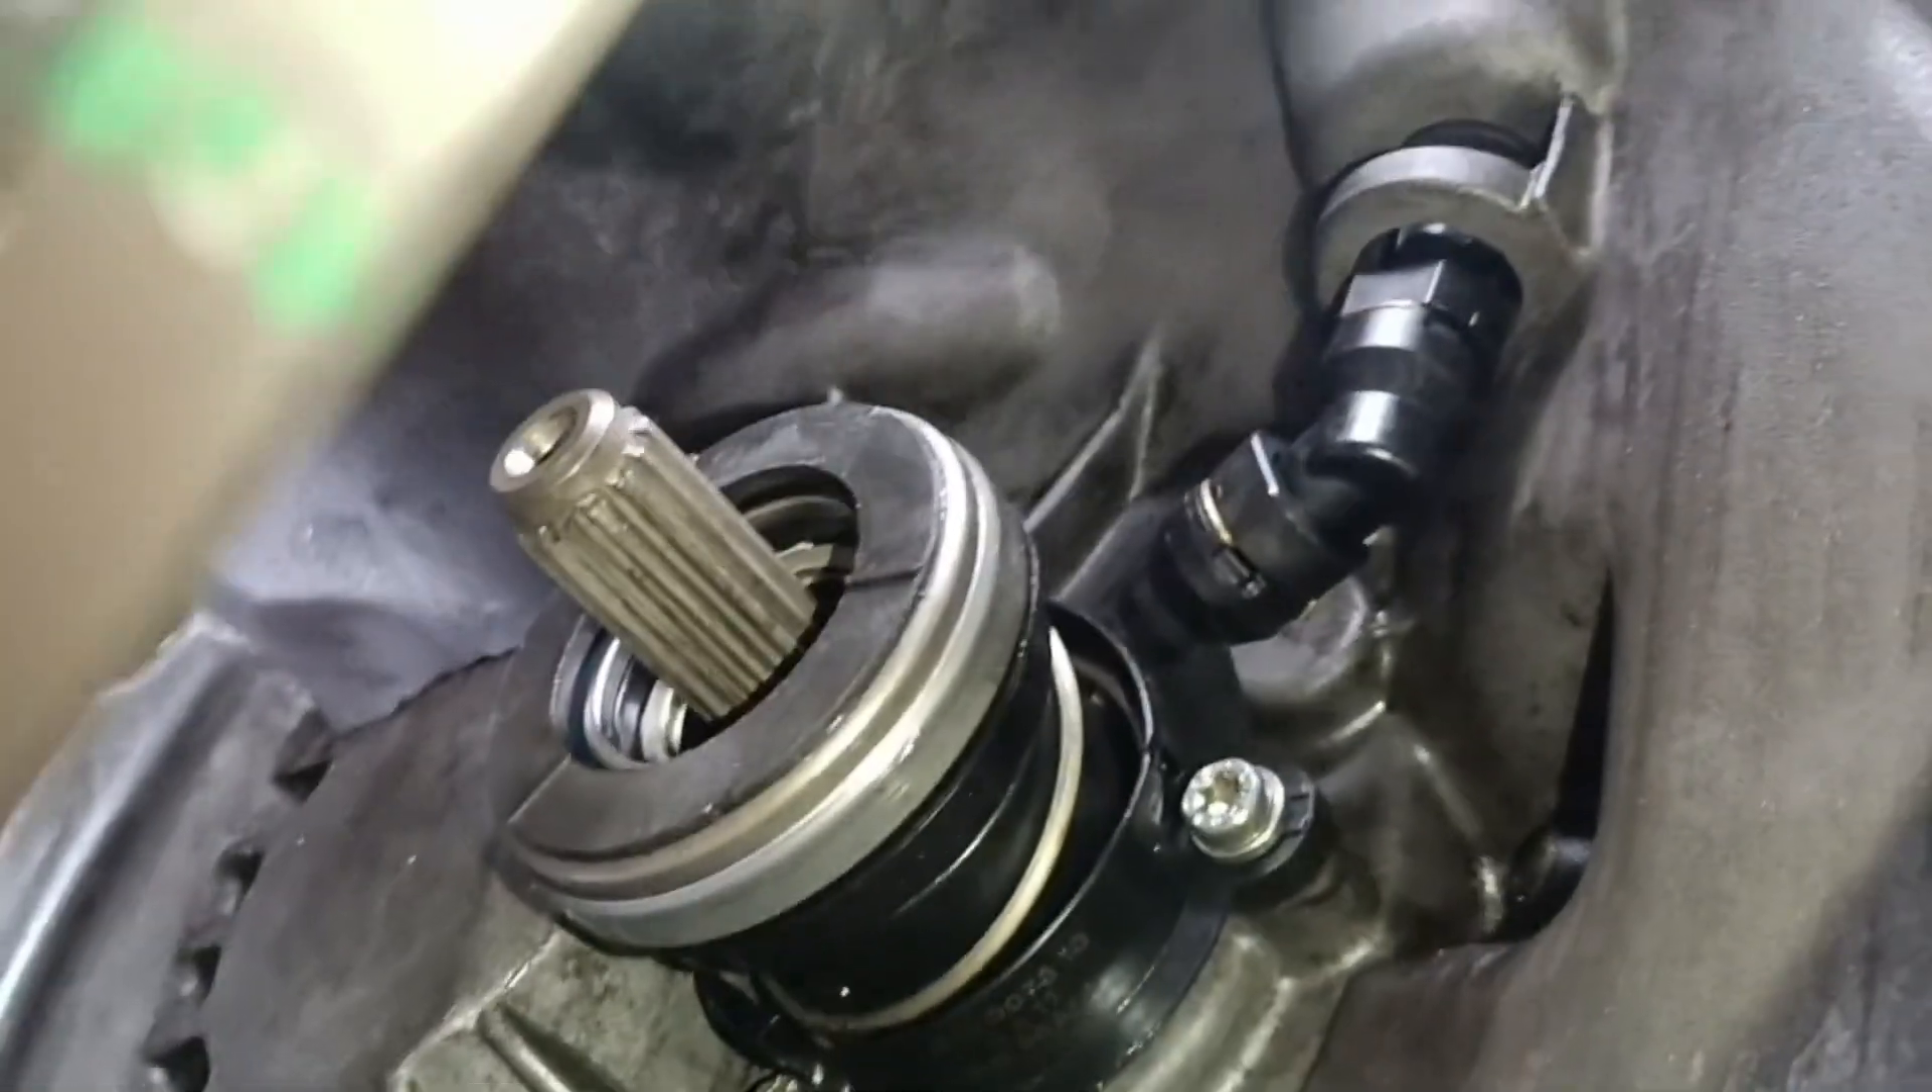Já coloquei O rolamento novo ali, ó.